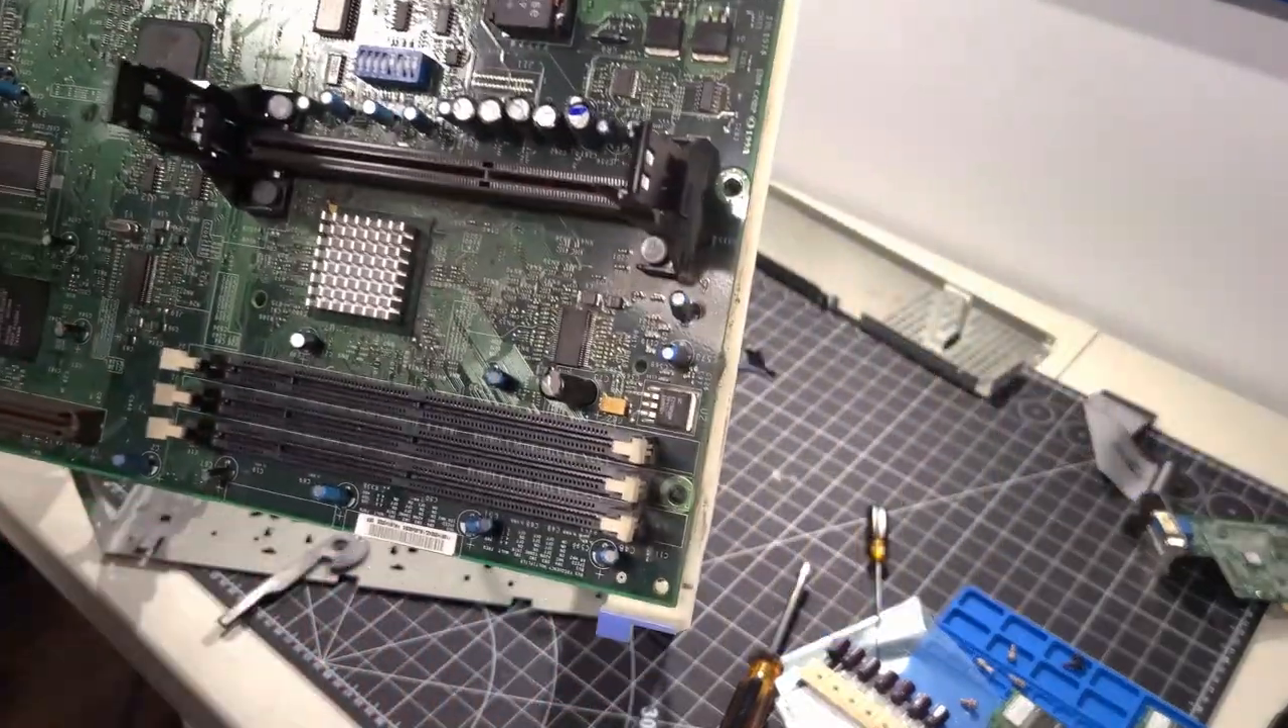So you can see now we have the complete ibm motherboard that's out of the system.